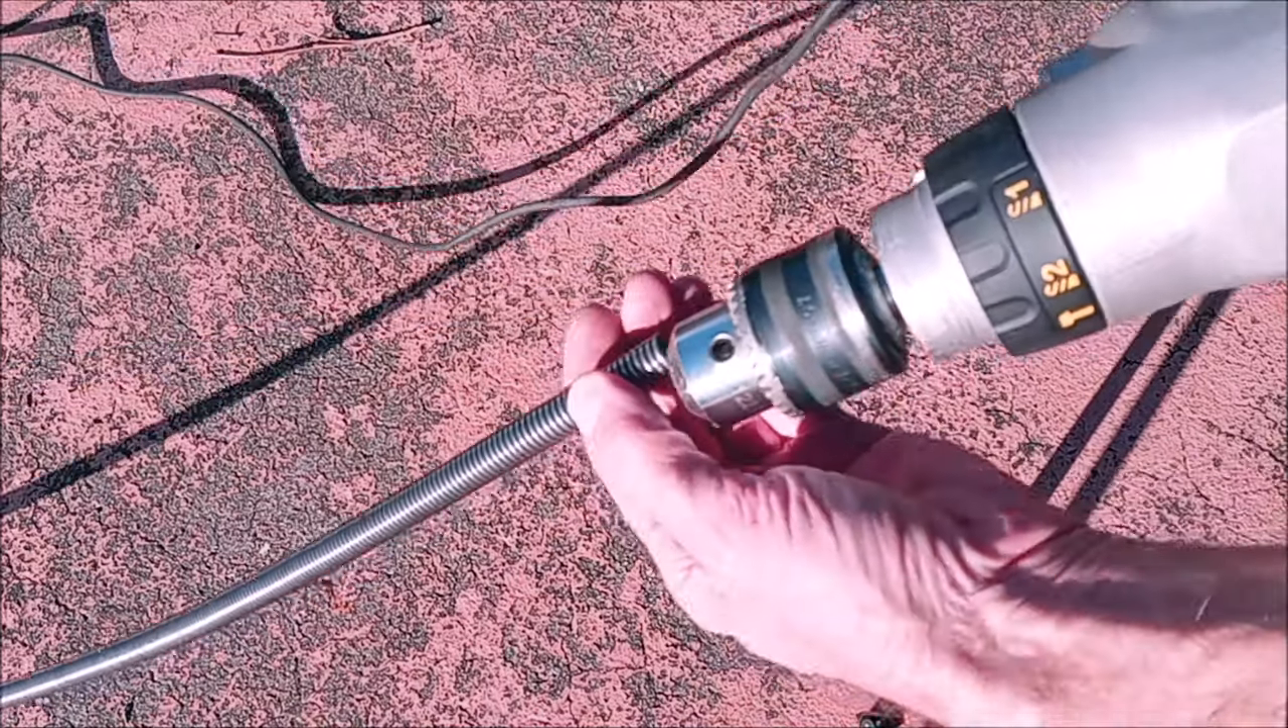And as it turns out, the end of that cable fits right into the end of my half inch hammer drill.